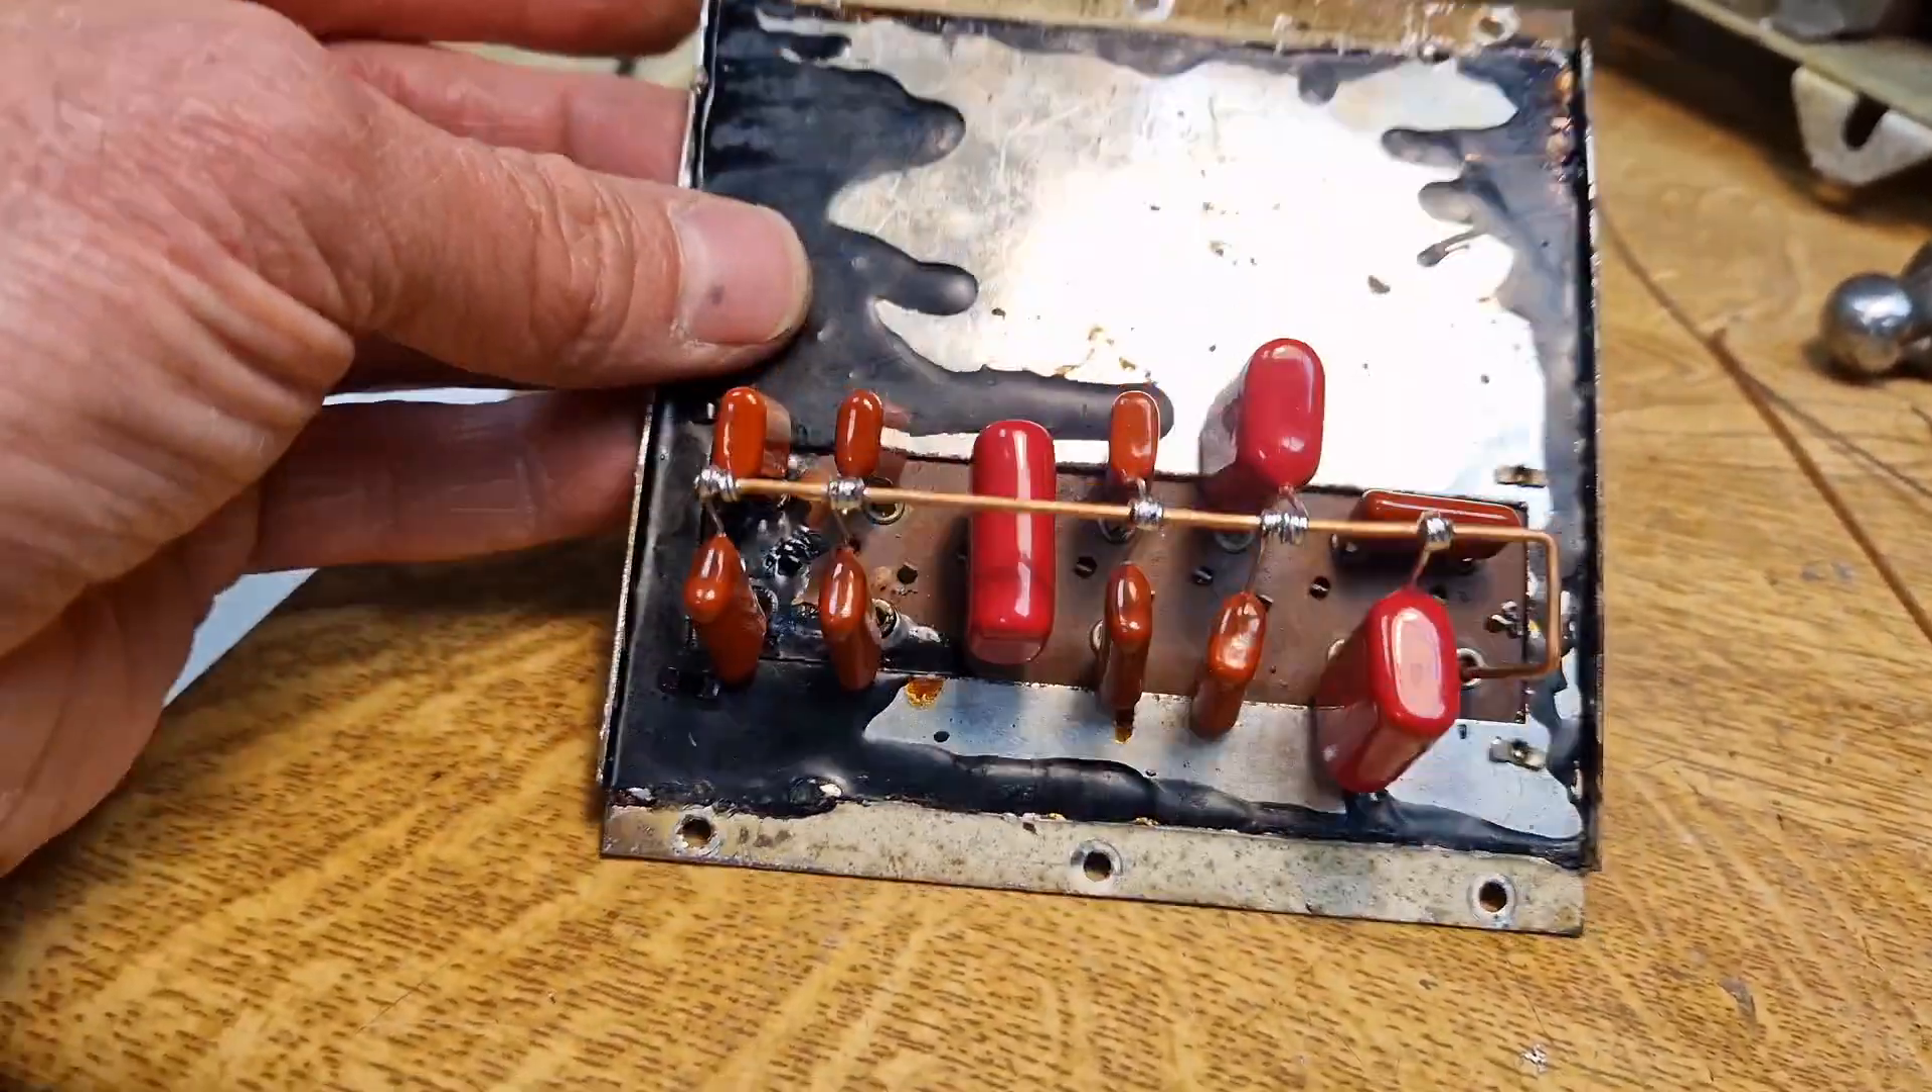So after a lot of soldering and fiddling and refitting, we've got the new capacitors fitted.